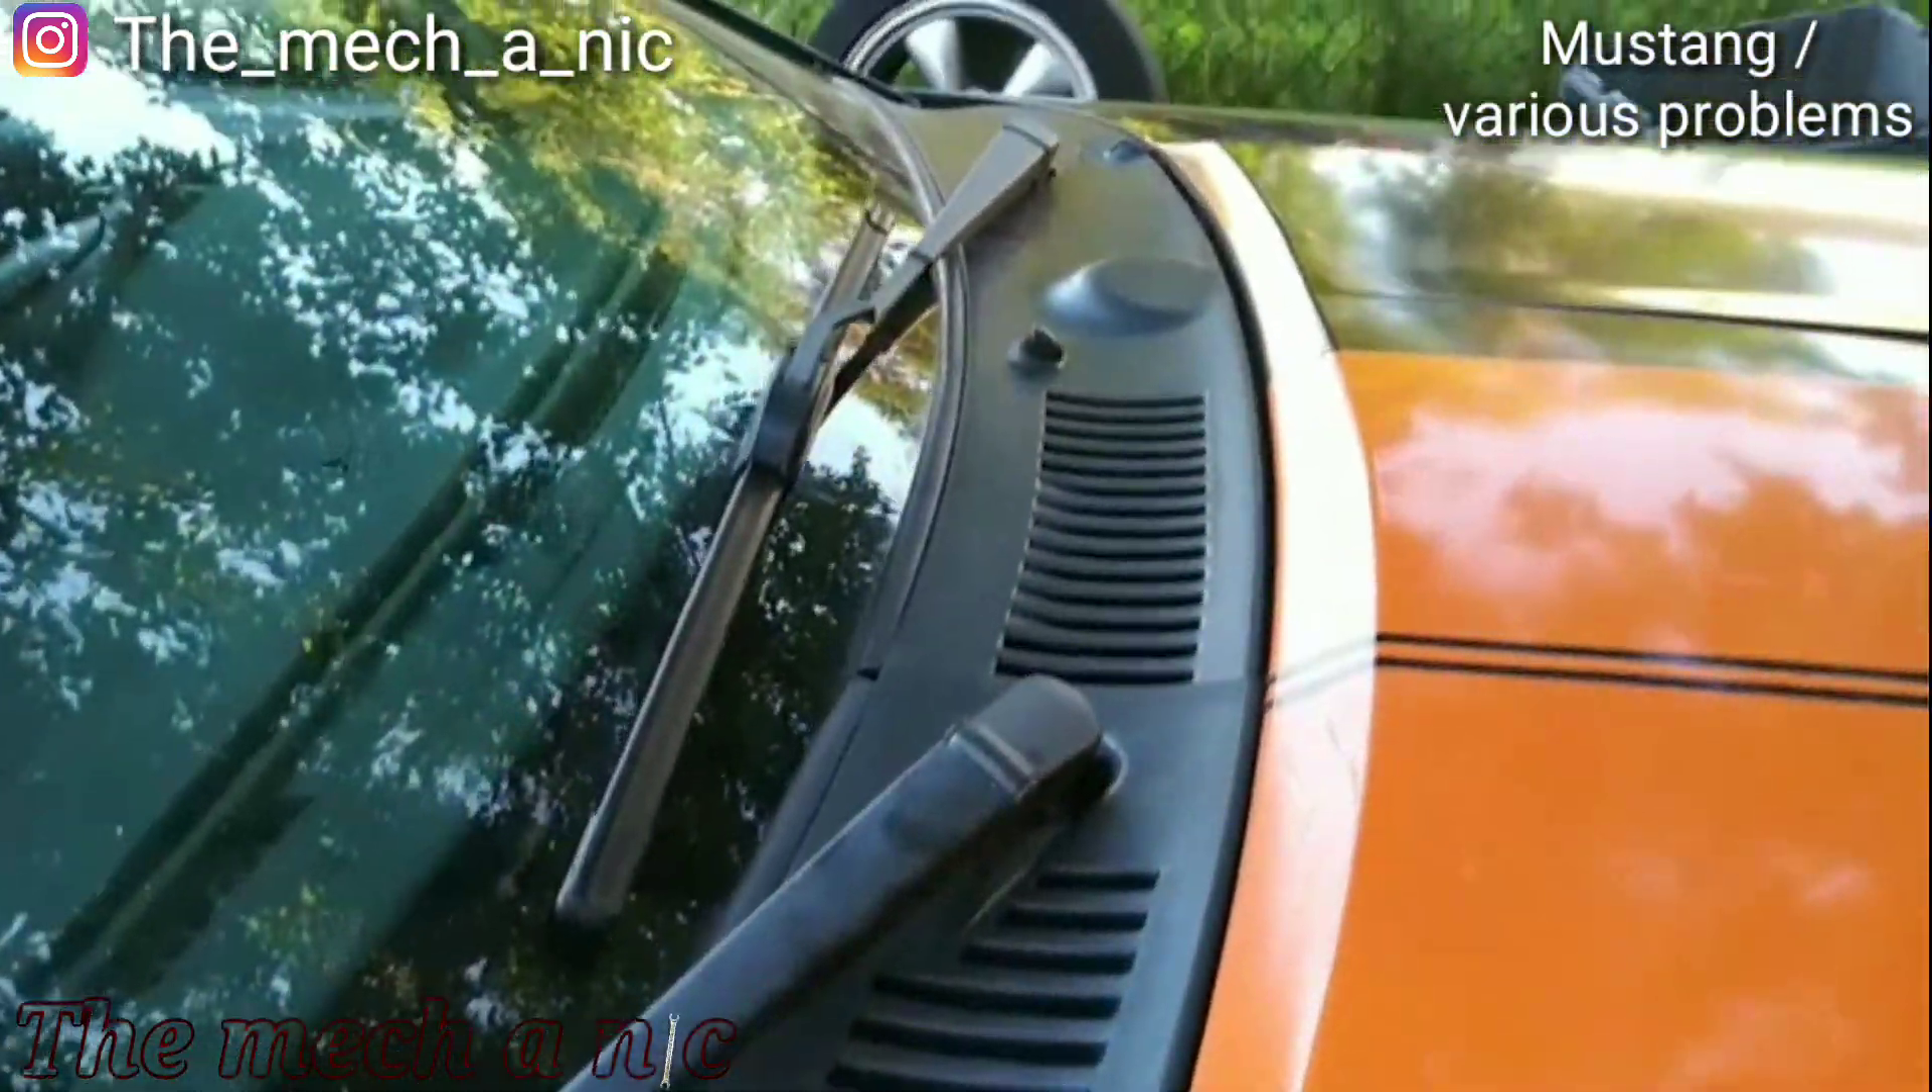I'm all done putting this piece of plastic underneath the wipers here.